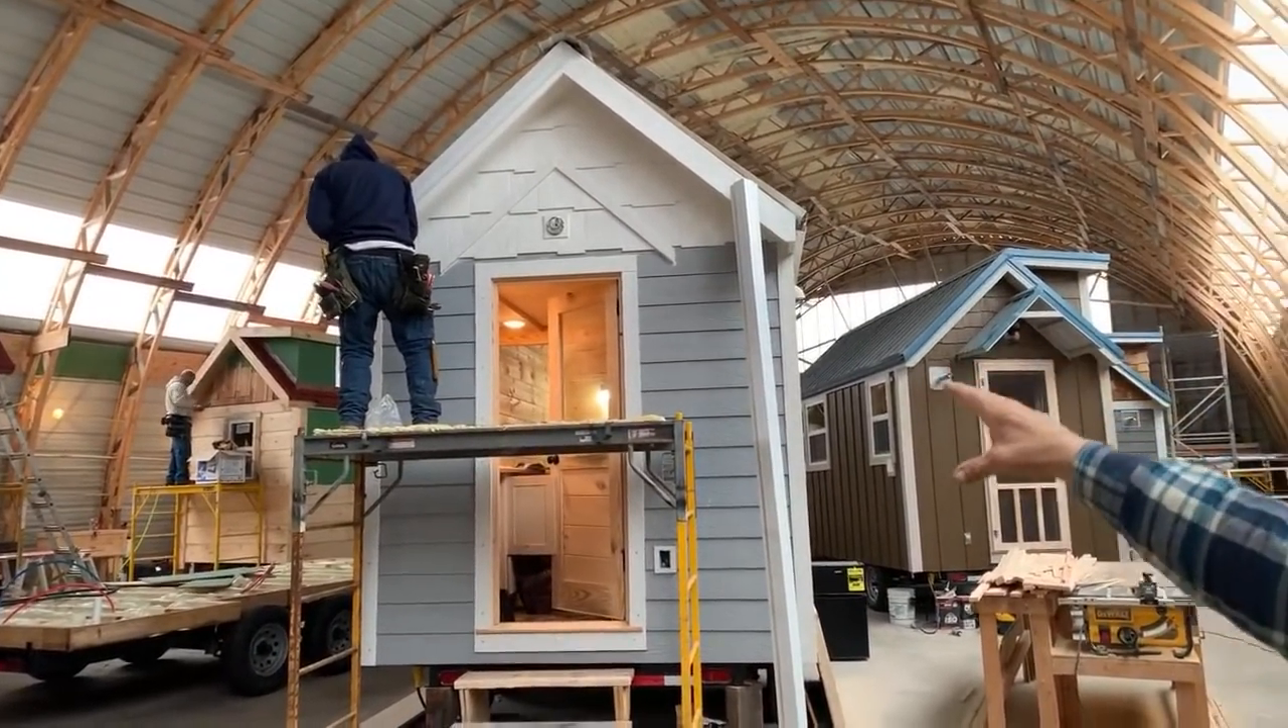It wasn't in a hurry, but we went in and we finished the siding. So Brad up here today has put all the siding up, the door up, the stoop up, the shake shingles on it.